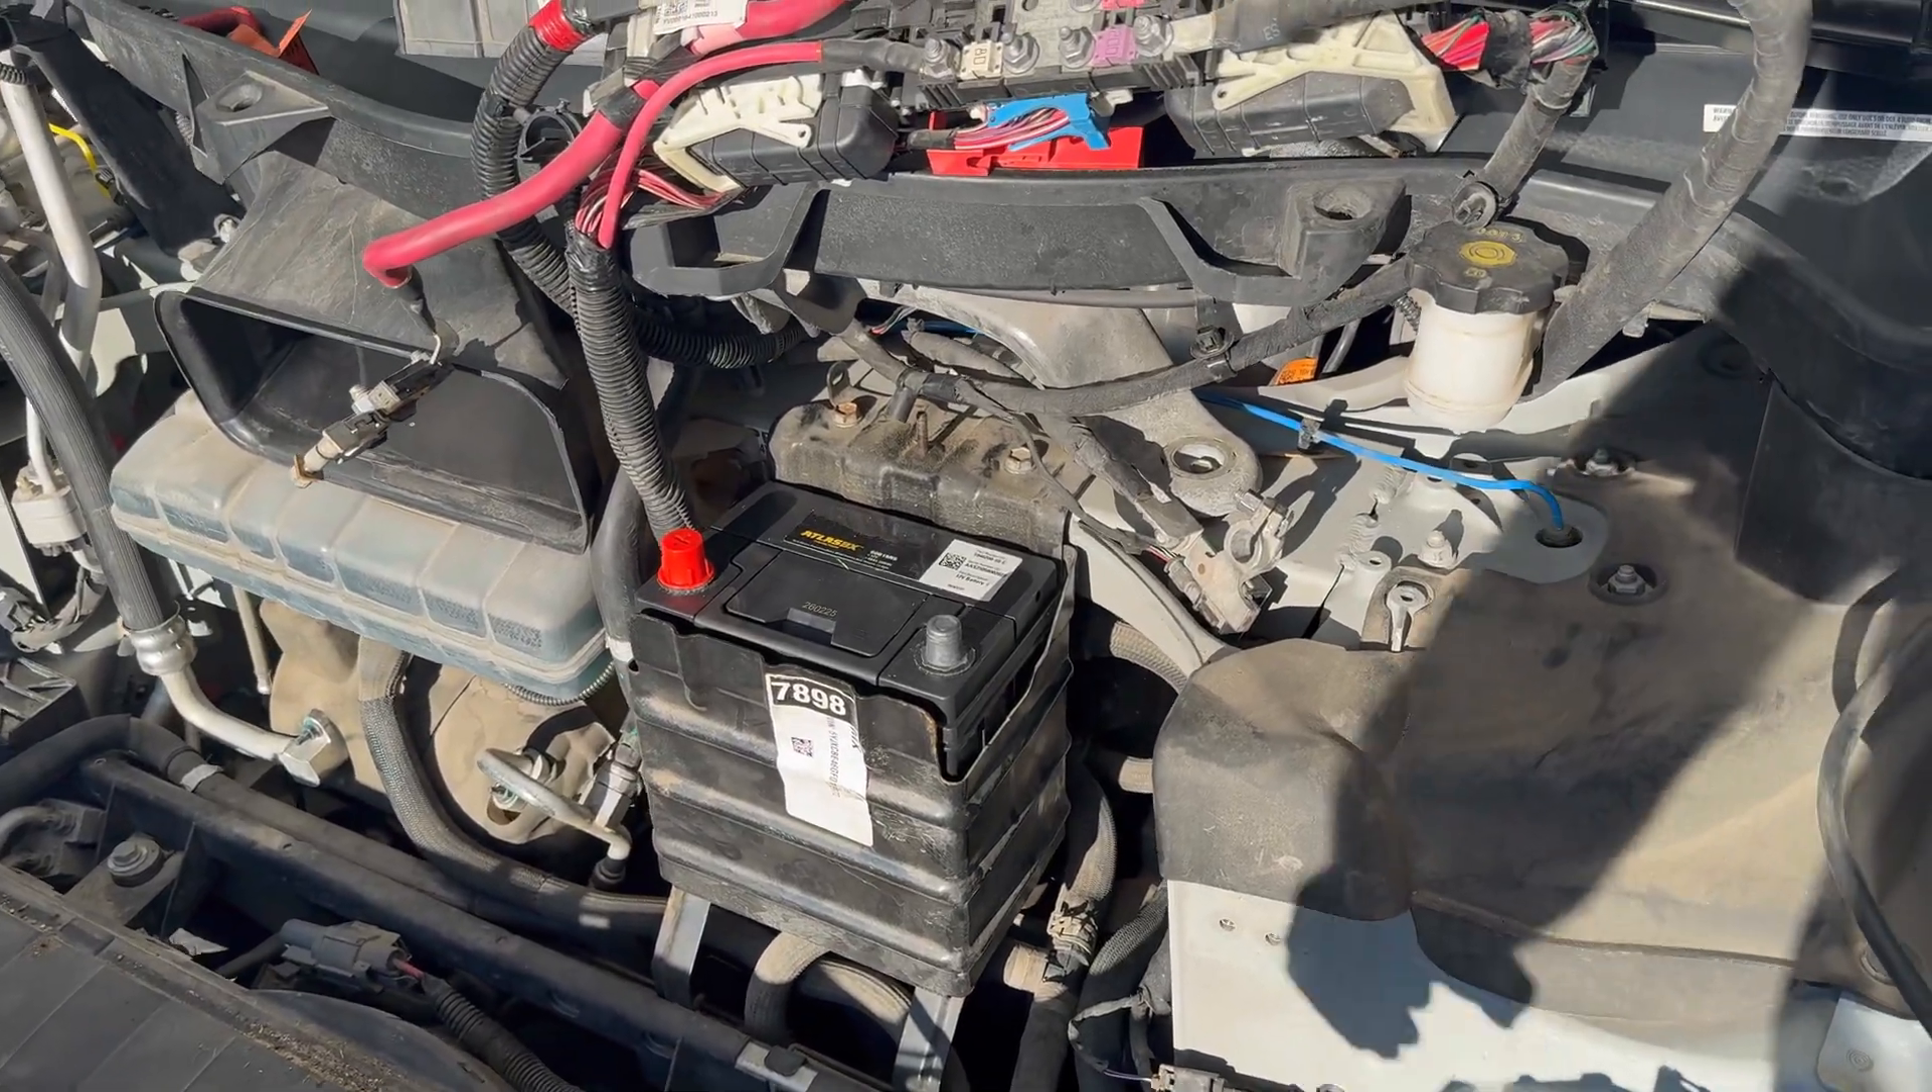We're not going to connect the battery just yet.